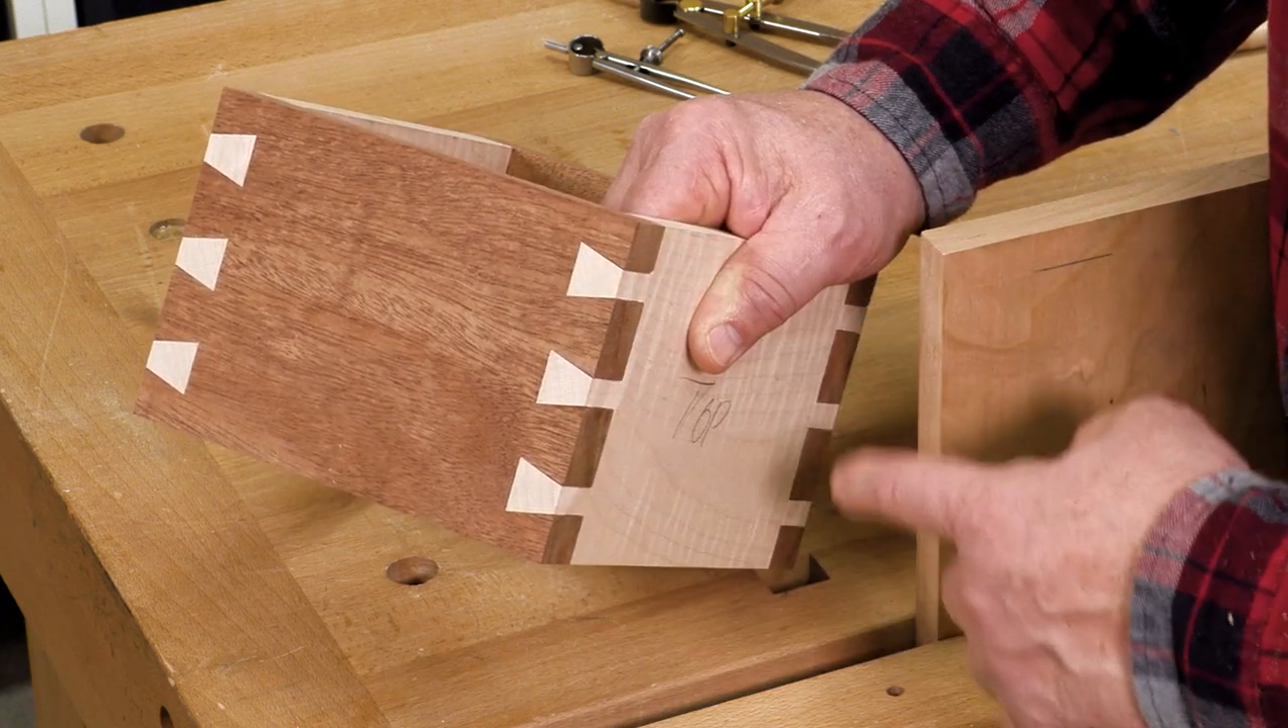The tail actually looks like a swallow's tail or a dove's tail and the pin is fitting in between.